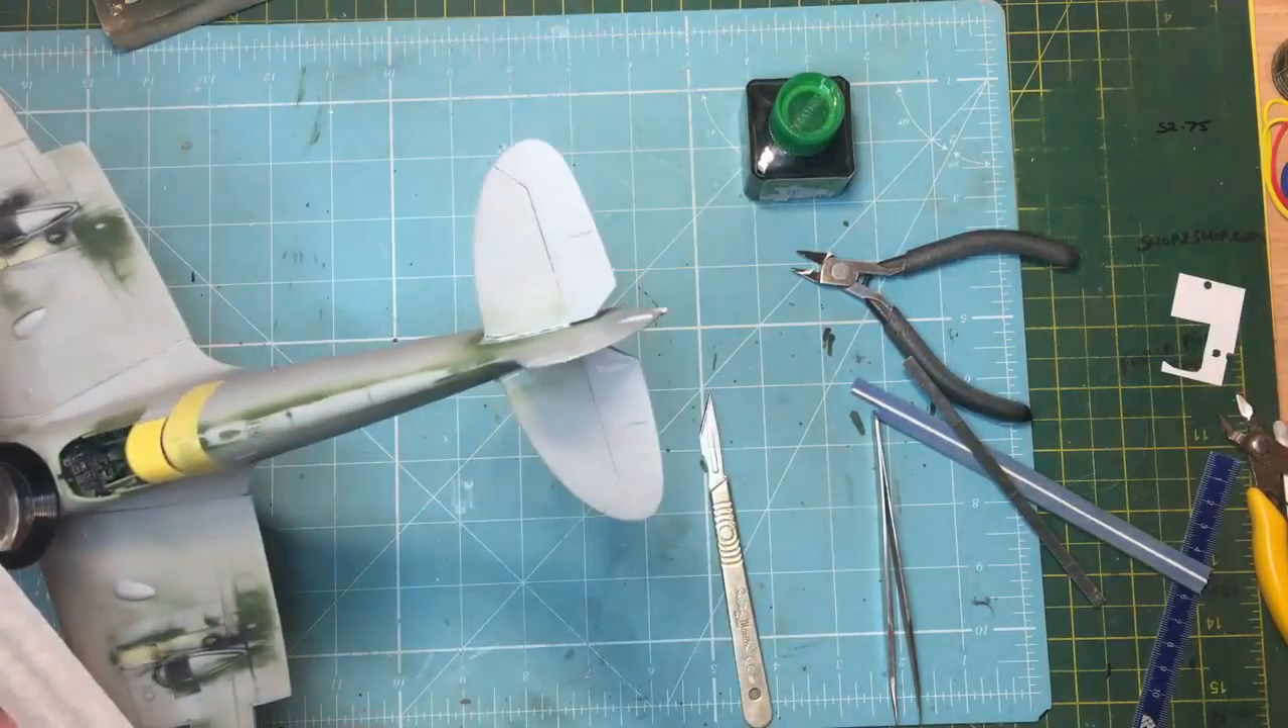Uh obviously fin elevators are on.